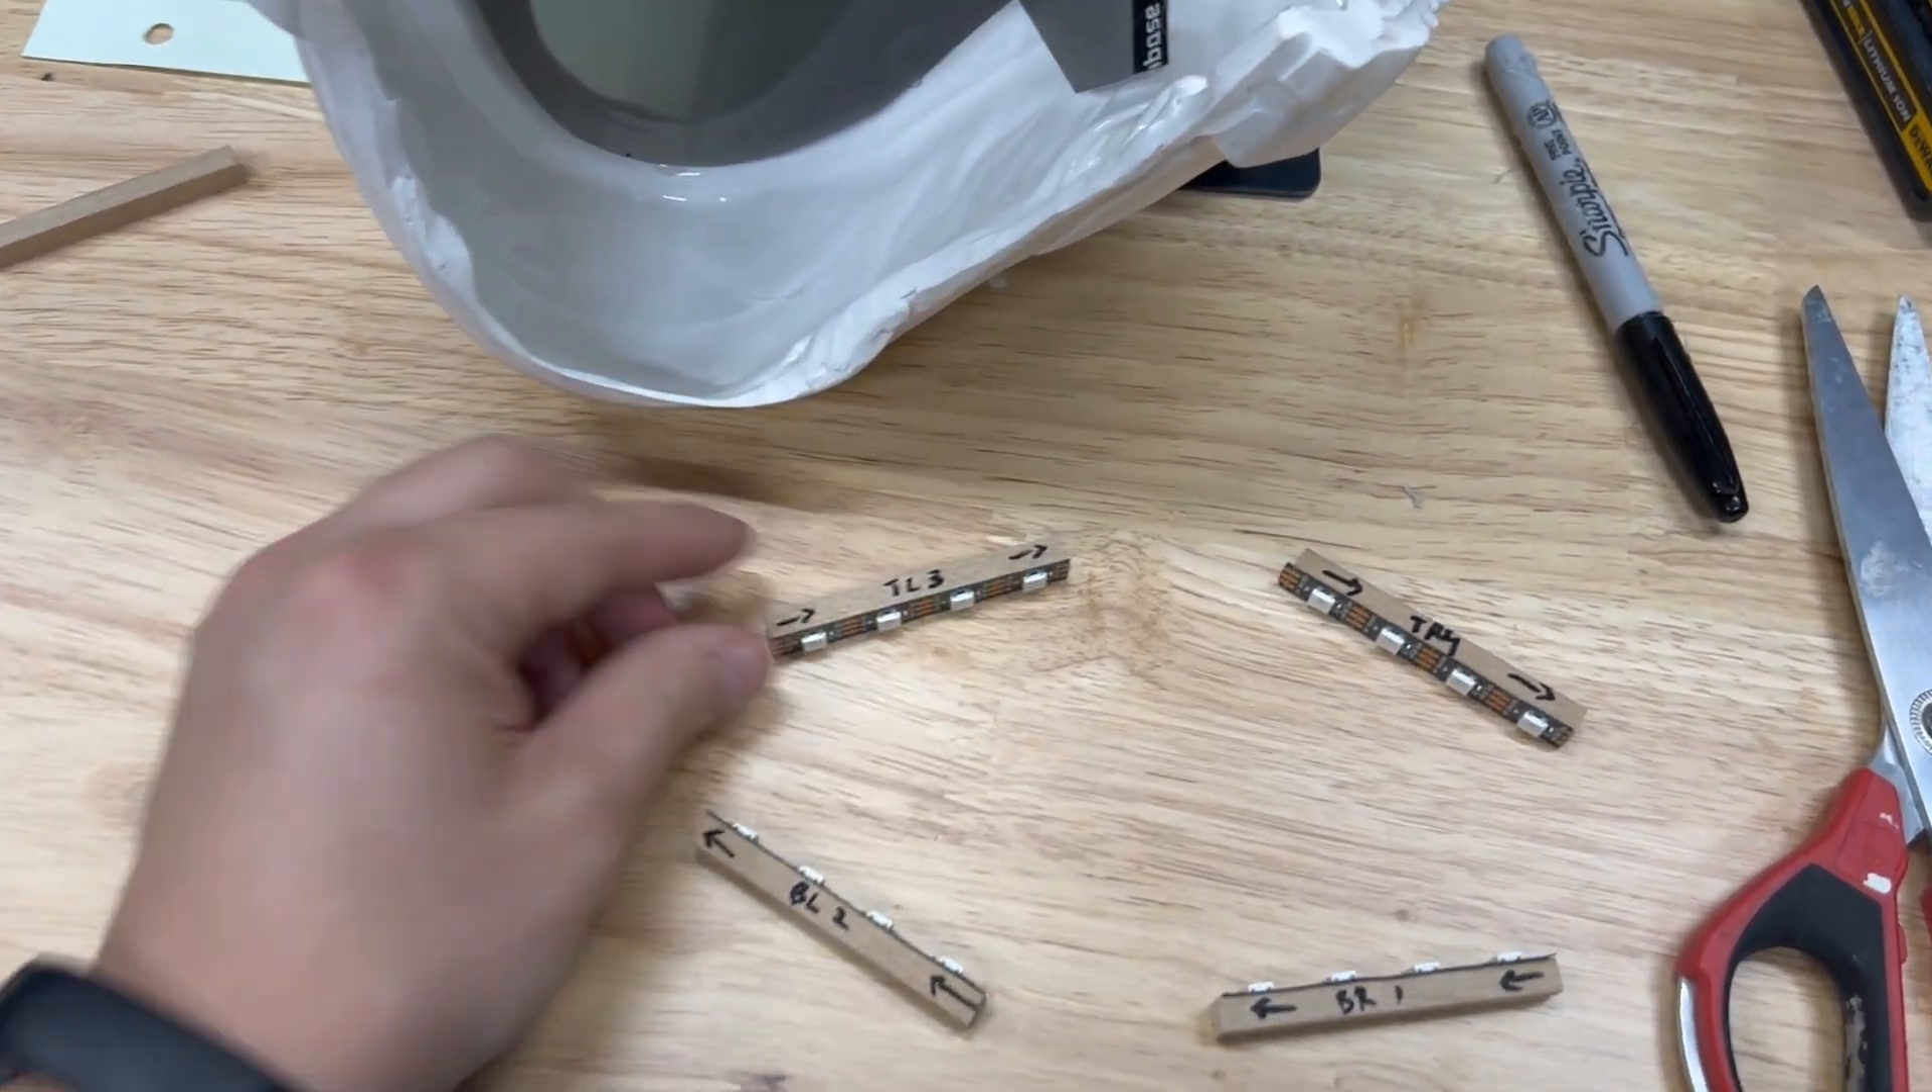All right, so I've got four of these components put together with four NeoPixels each and I have them labeled with the directions that the communications are going to flow.